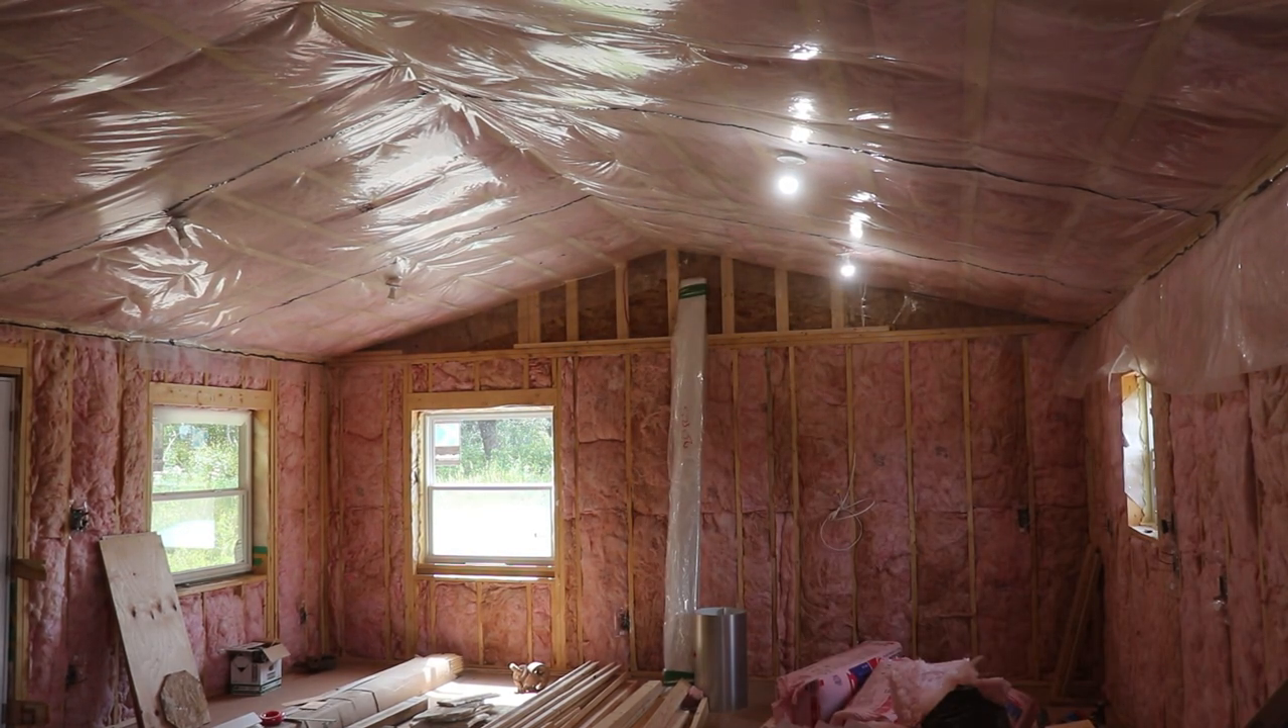We just have to block in and insulate the gable up in here.